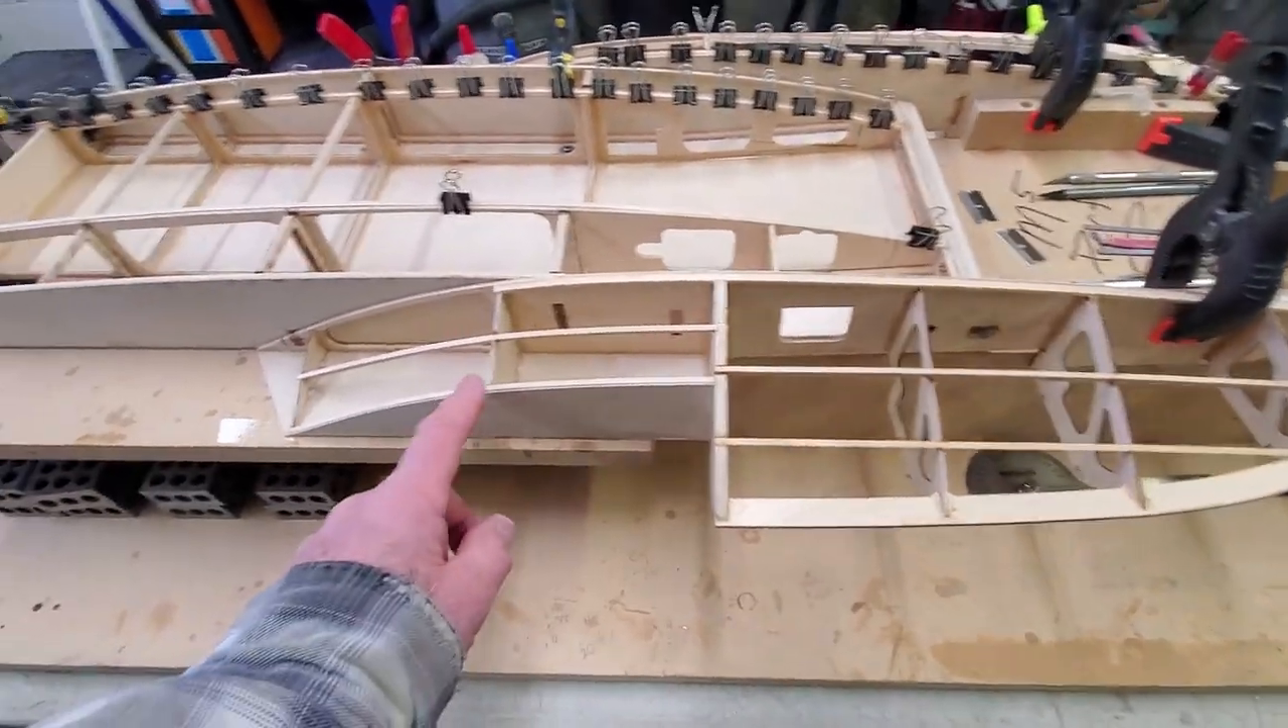This side's already been assembled as you can see as far as the stringers and so on.